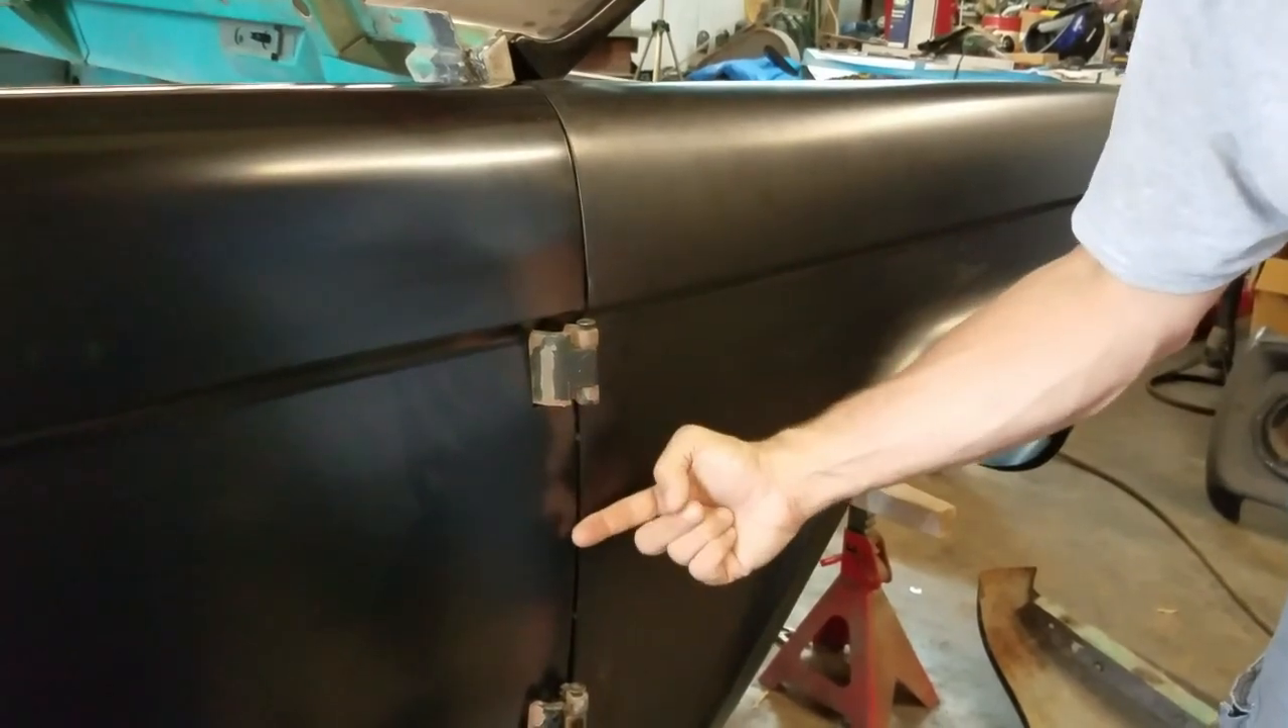Well, there's the door gap. This door is actually fitting pretty good.